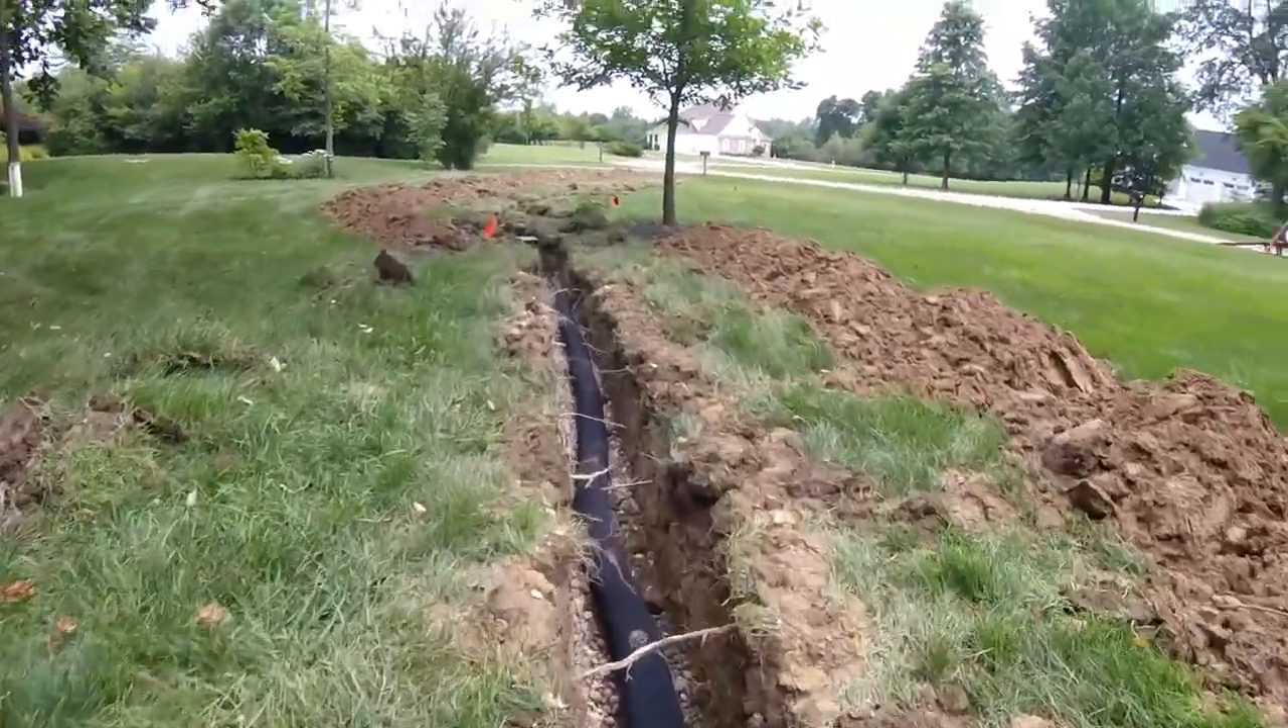So as we follow the pipe down, you'll notice that we've just put the pipe in the hole.